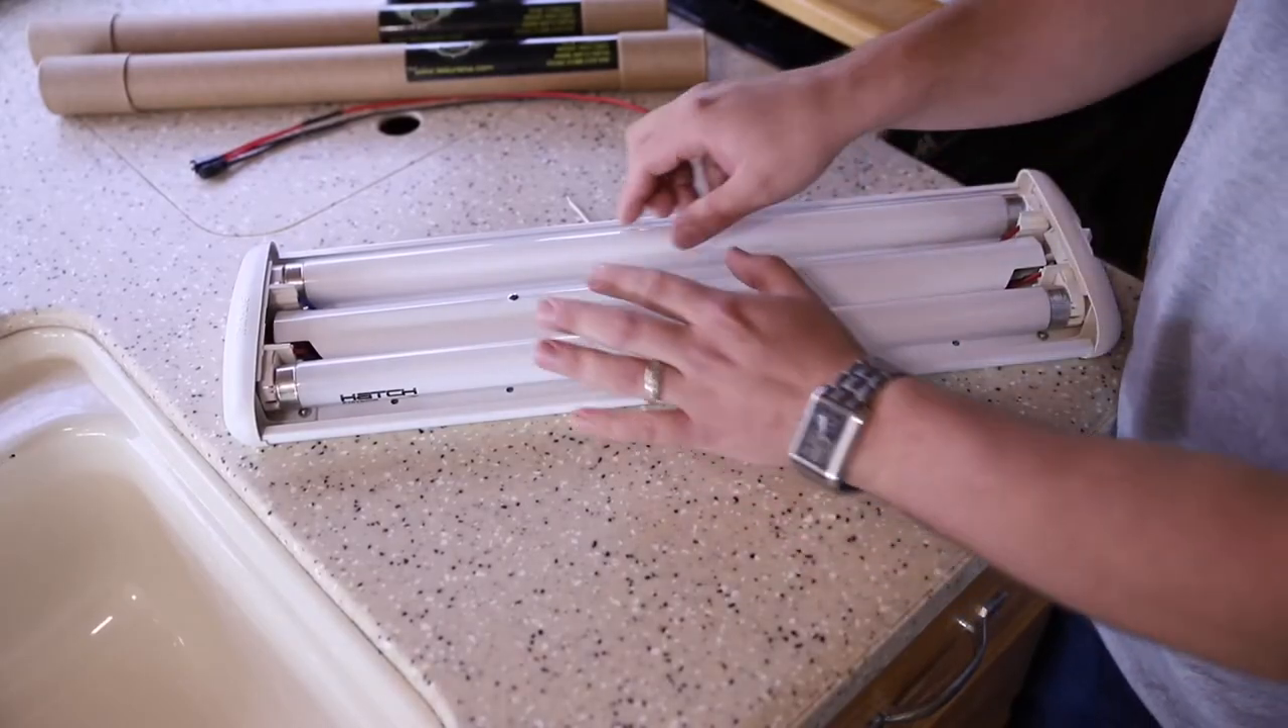Now that we have the fixture removed we can take the bulbs out.